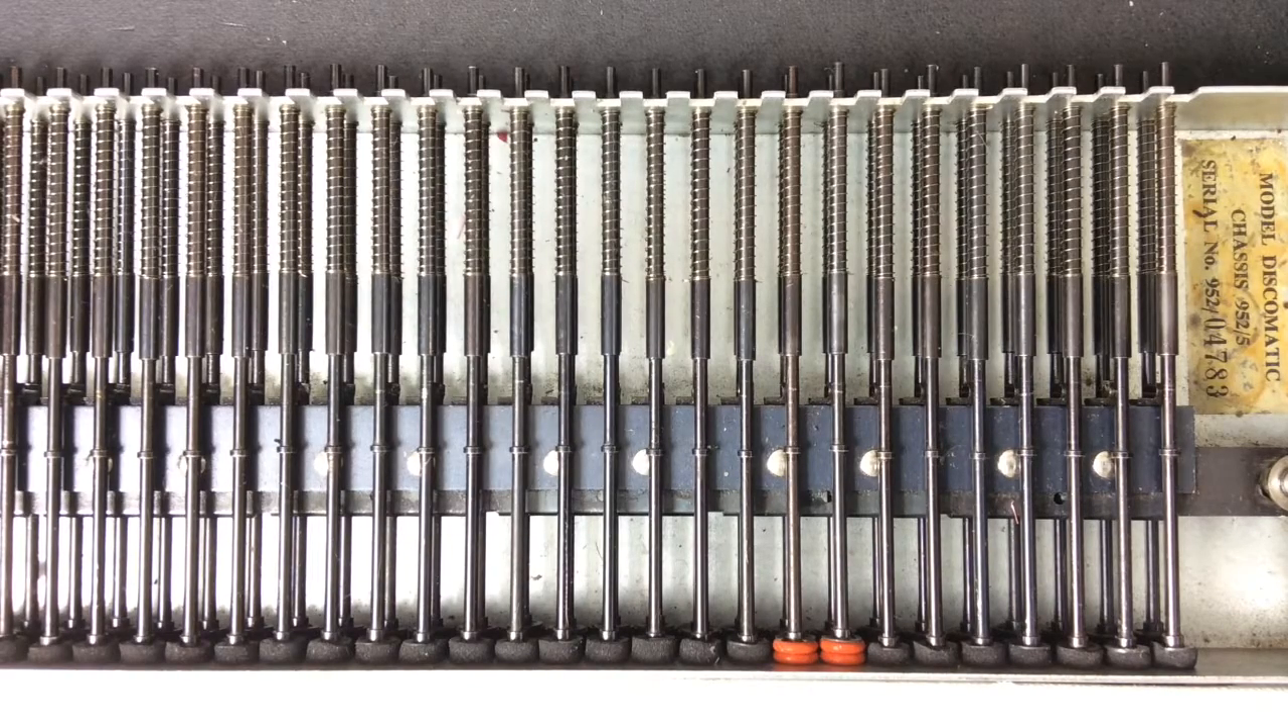I'm gradually replacing those foam washers with a couple of rubber o-rings there eventually i'll do the whole lot.